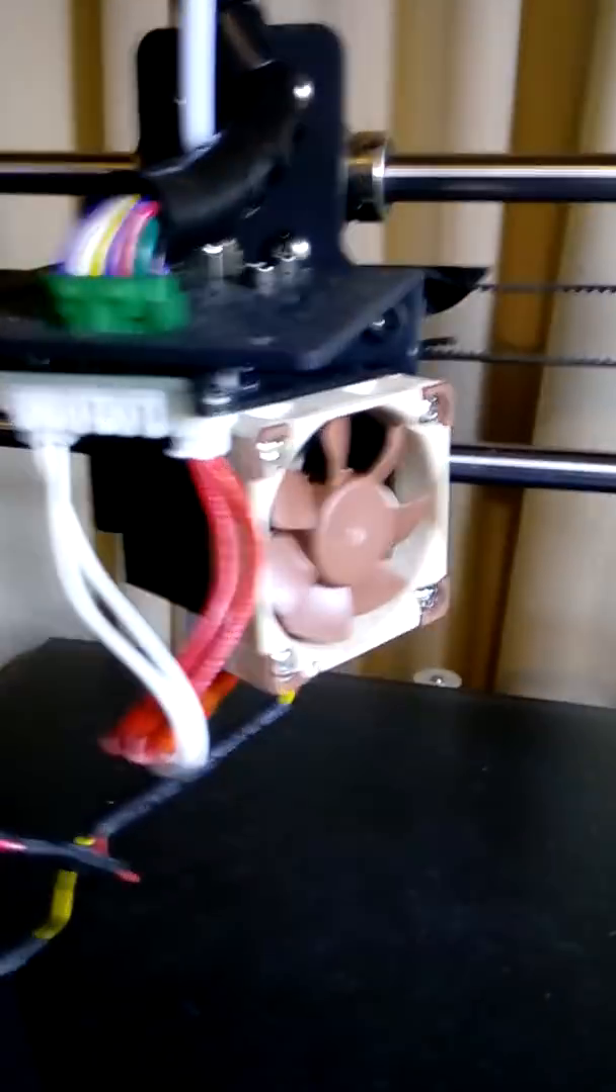That is now the hot end fan, fitted.